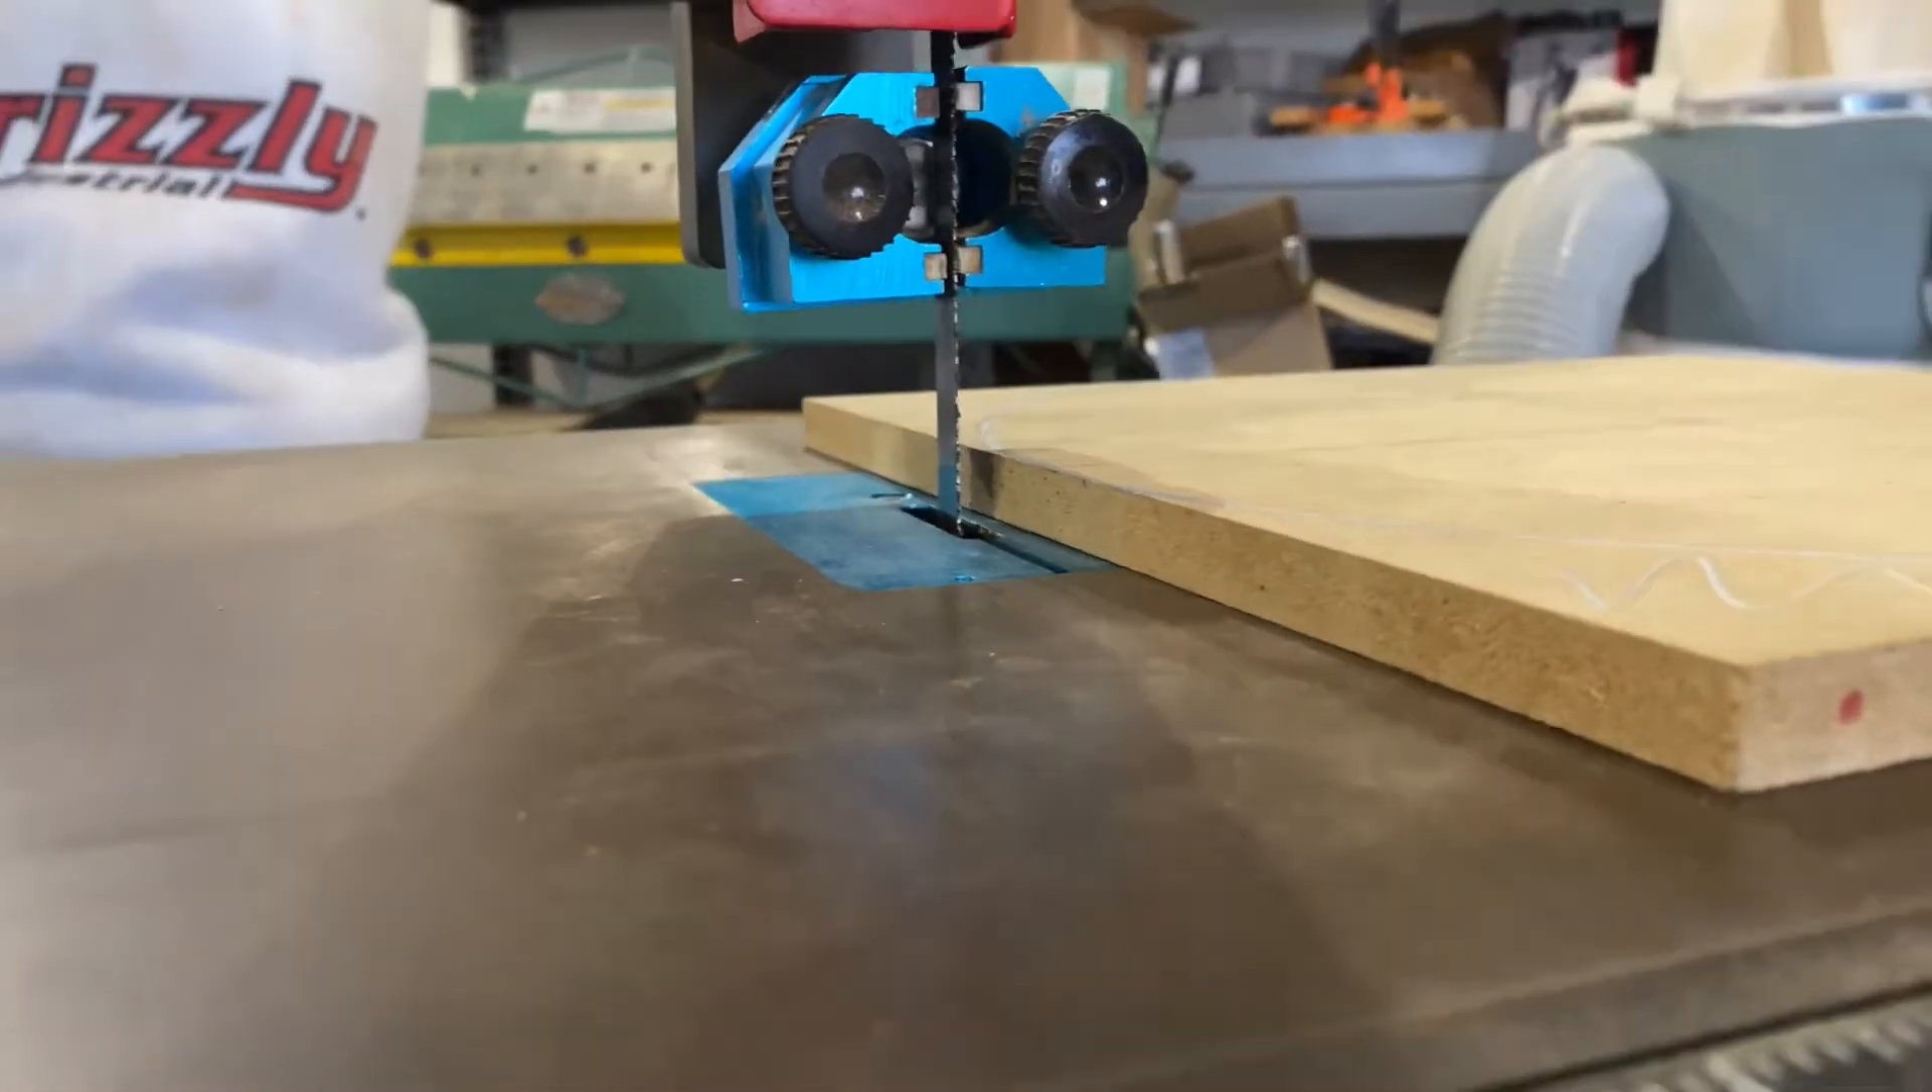You can see that there's too much room between the wood and our guard here.